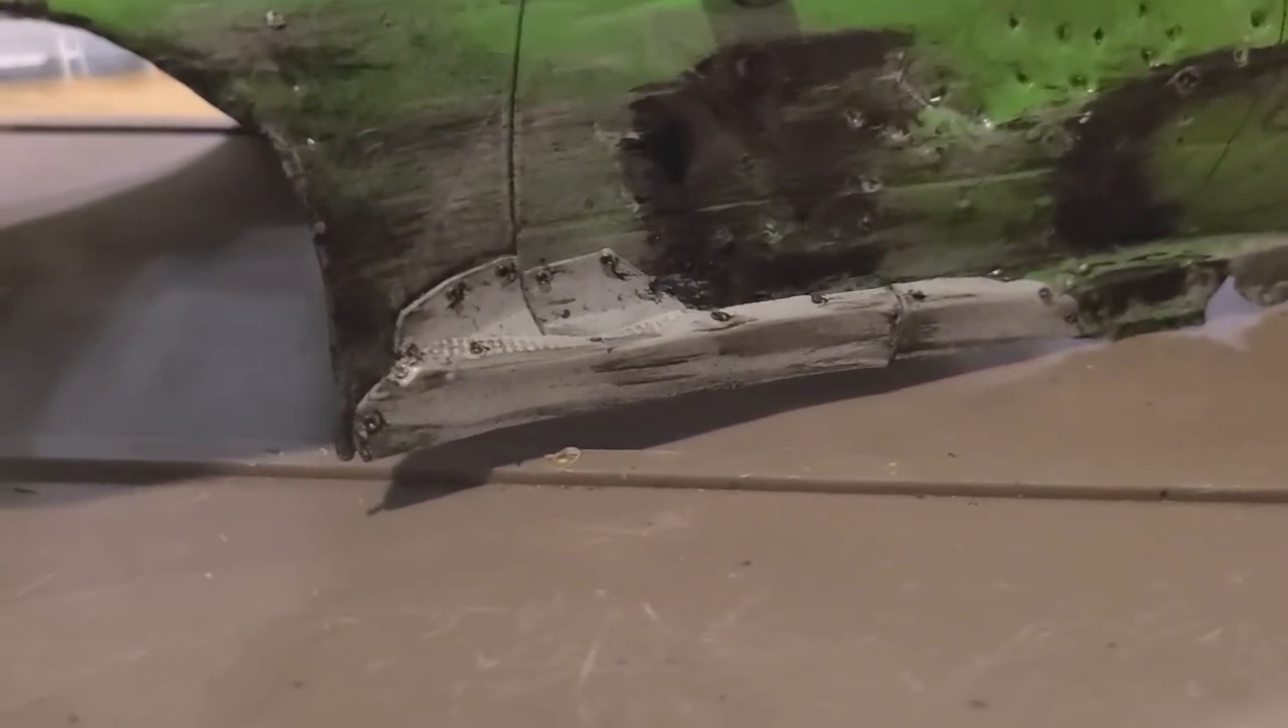And, yeah, so now I've got a makeshift side skirt to fill in the spot where my dog ate that section.